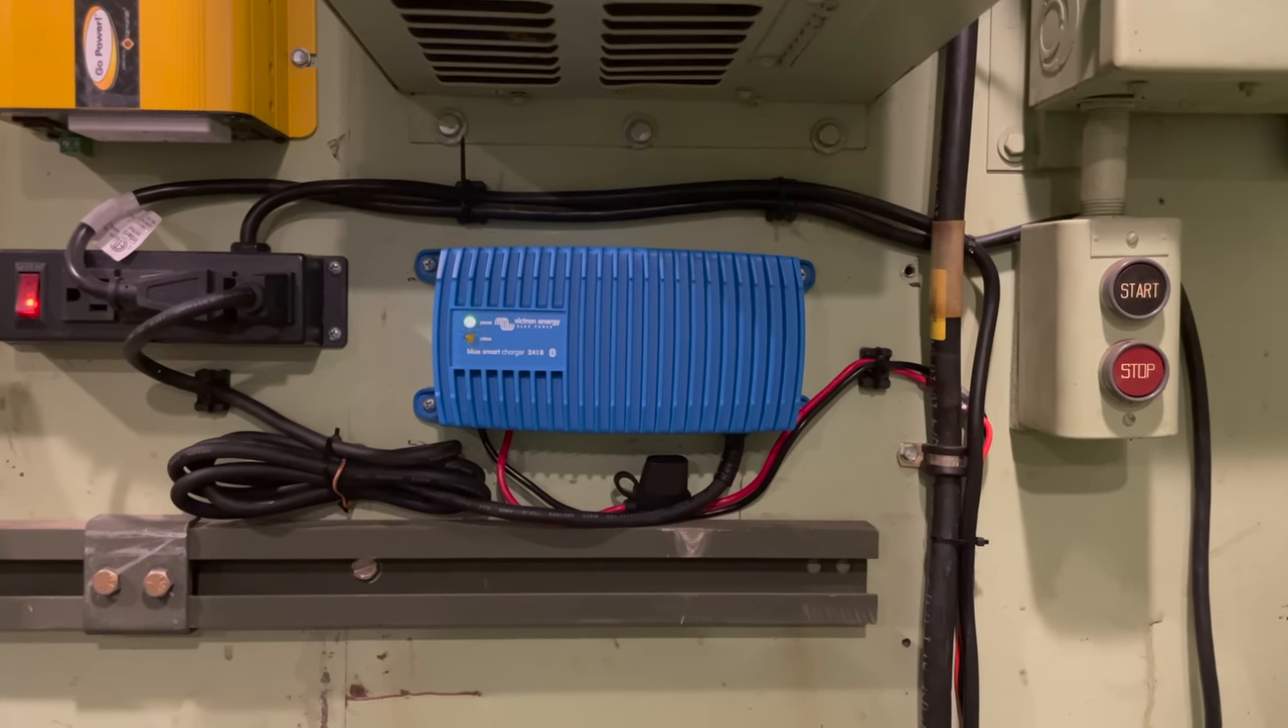I have the new charger installed right now.